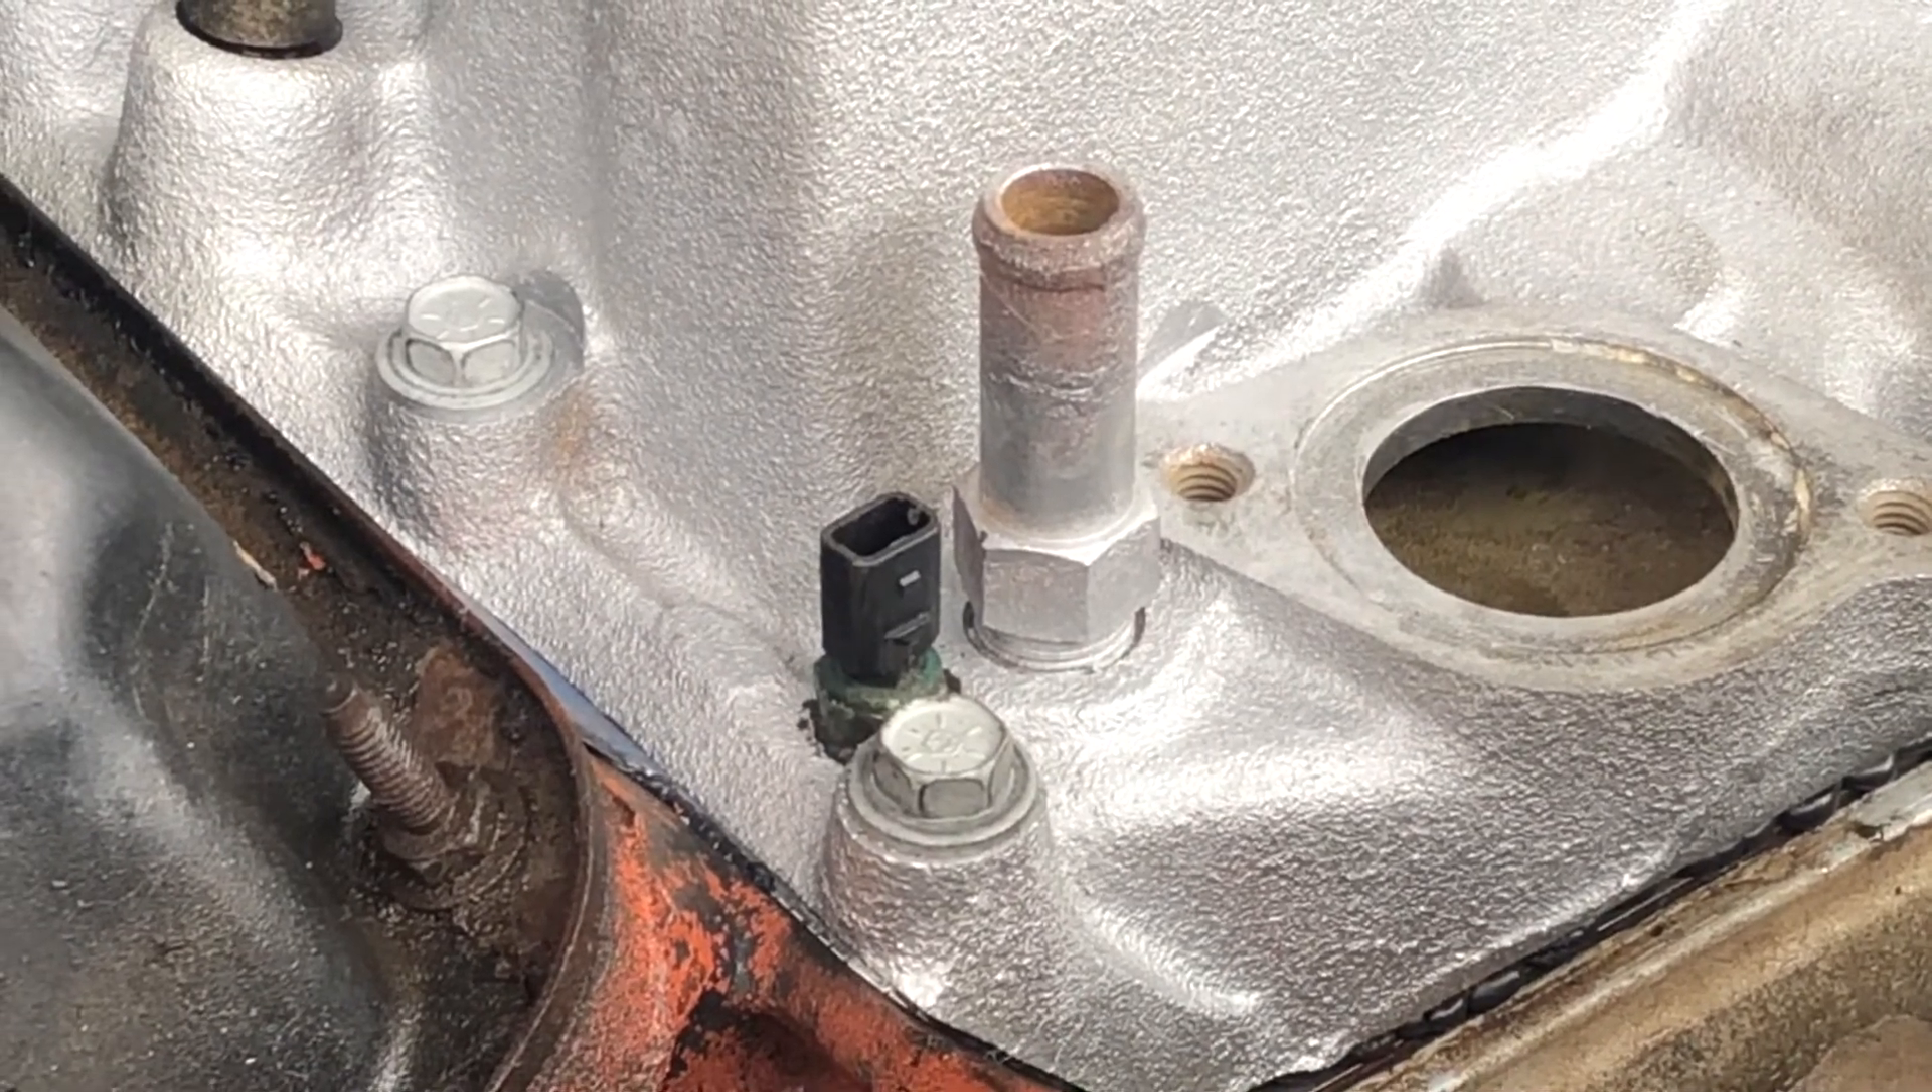But I did go ahead get my water temperature sending unit for the computer put in so we're good to go there.